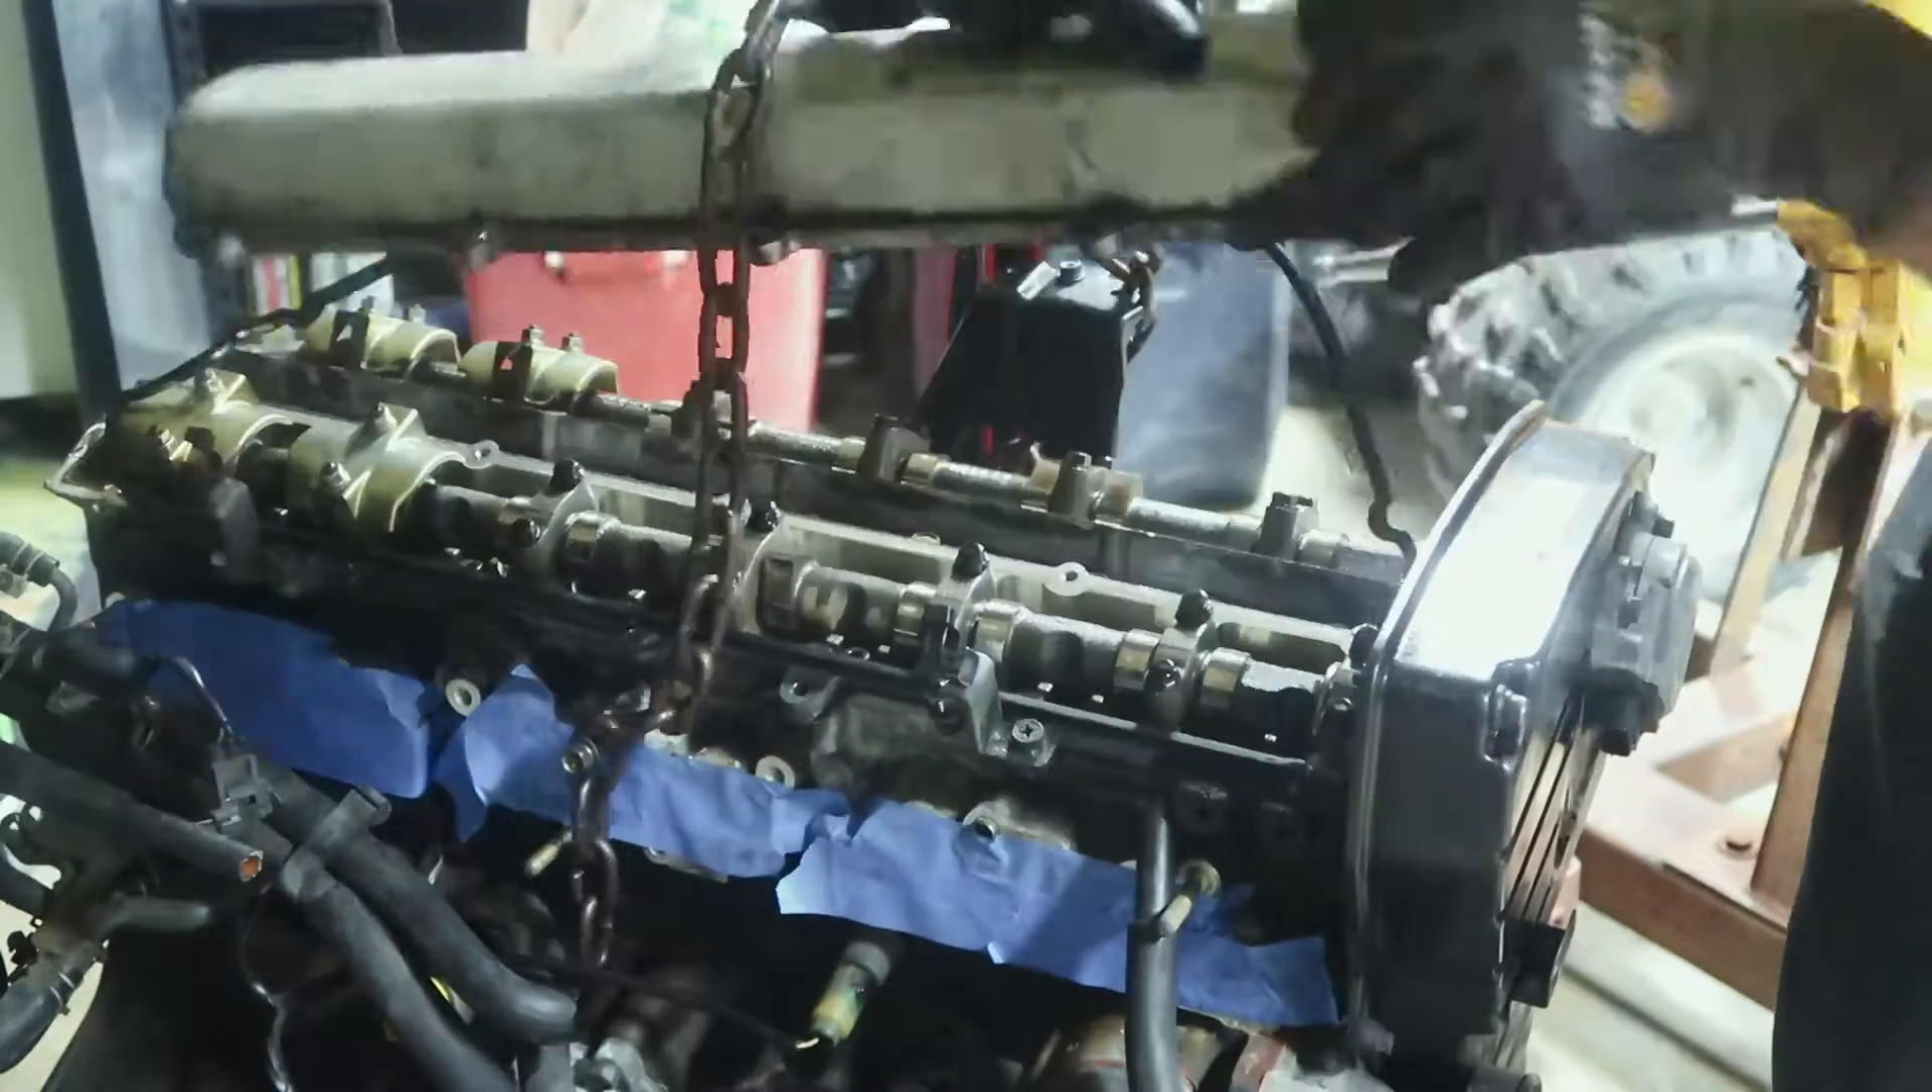All right, guys, so now we've got the valve covers off. Everything looks good.